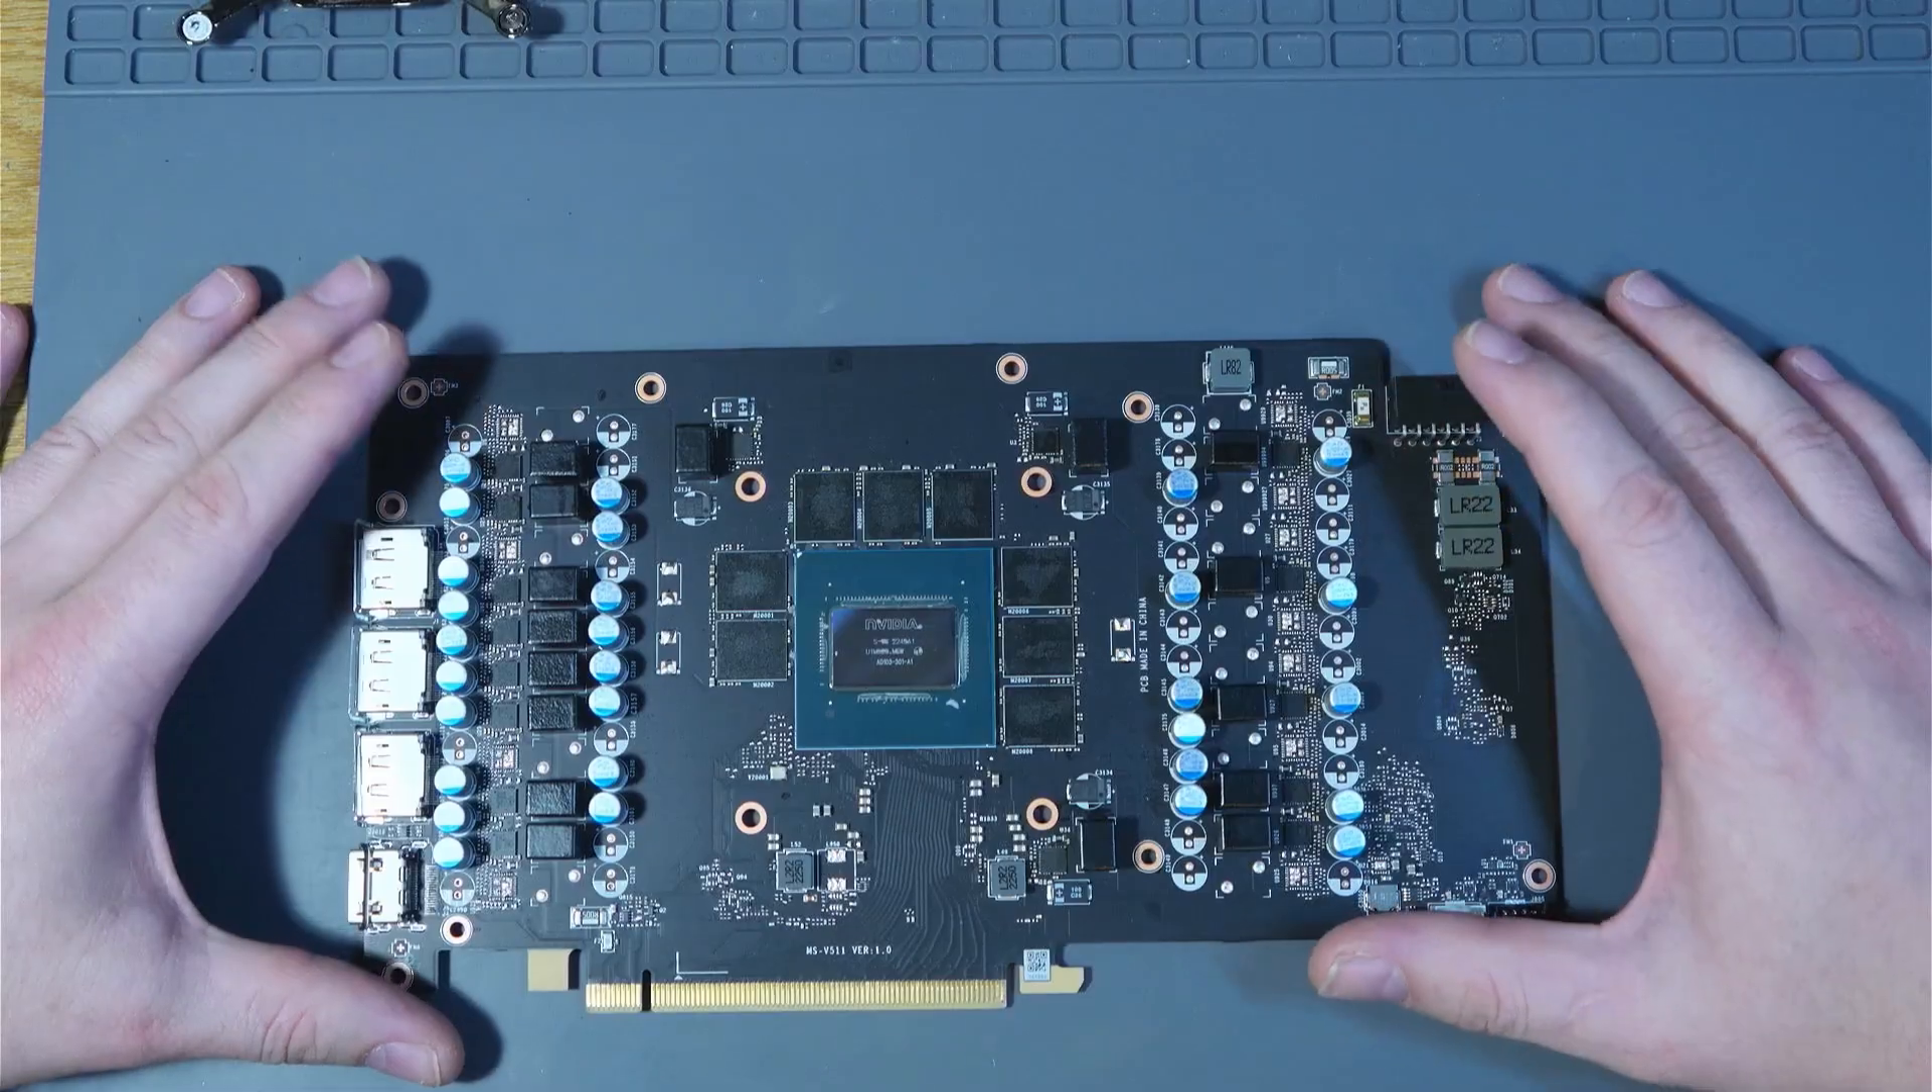Right so here's our stripped down board.